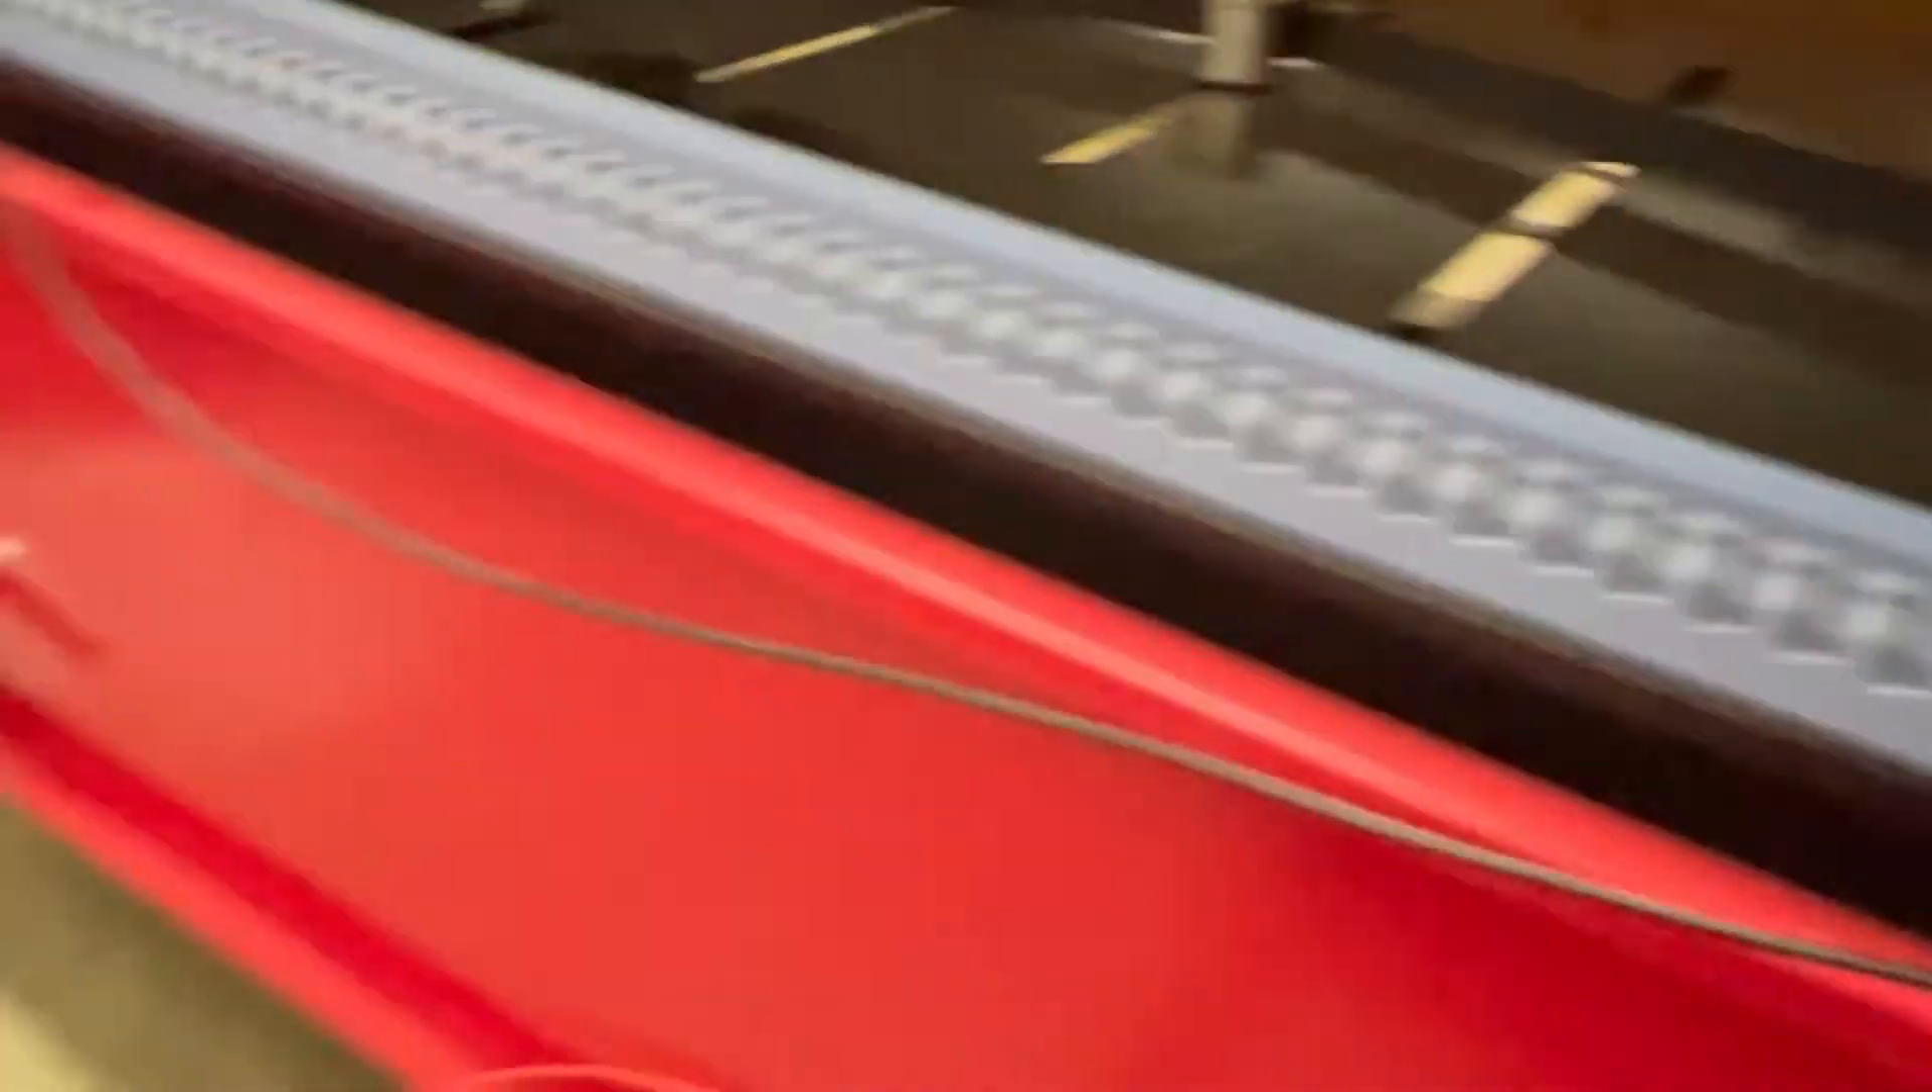So i have my wires here i haven't tucked them into the track yet but you can see they go all the way around the machine.